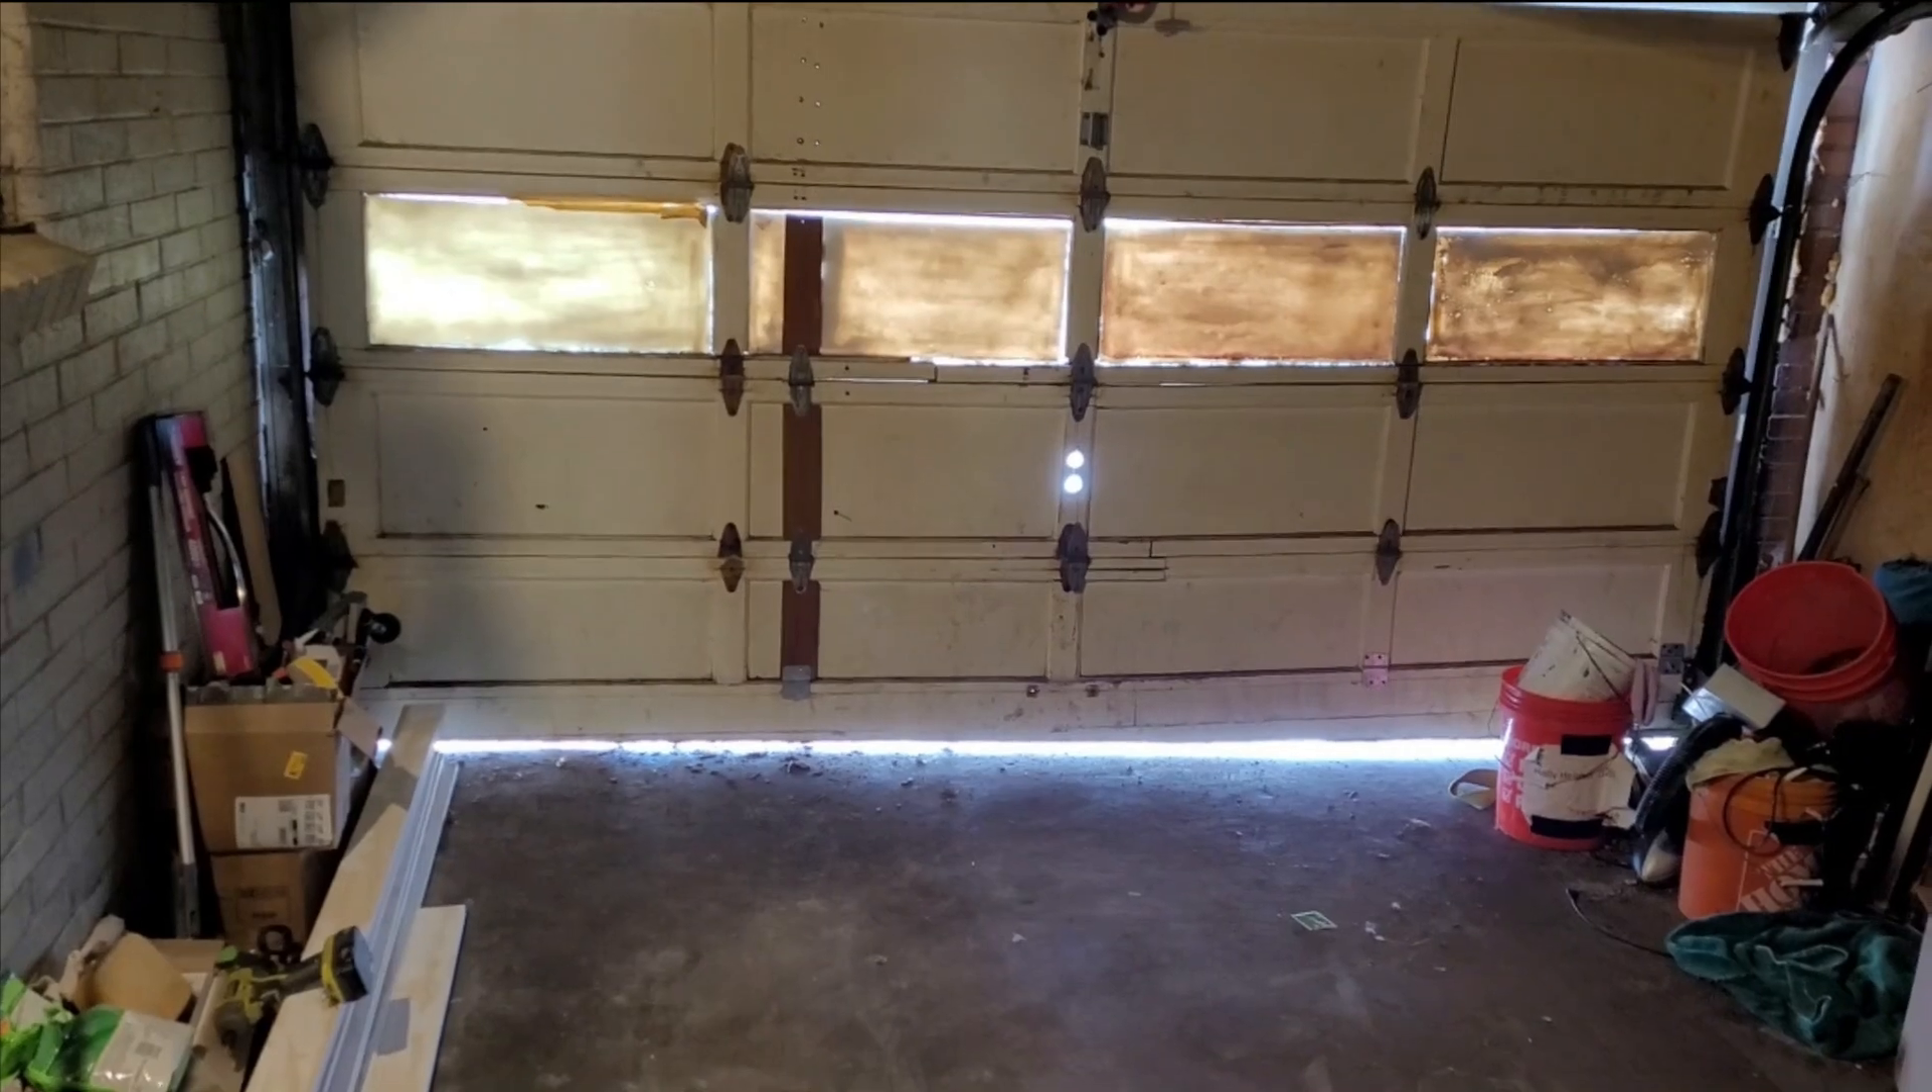There is a gap at the bottom because I just I did pull off the one inch trim that was at the bottom and then the rubber piece so that's why the big gap.